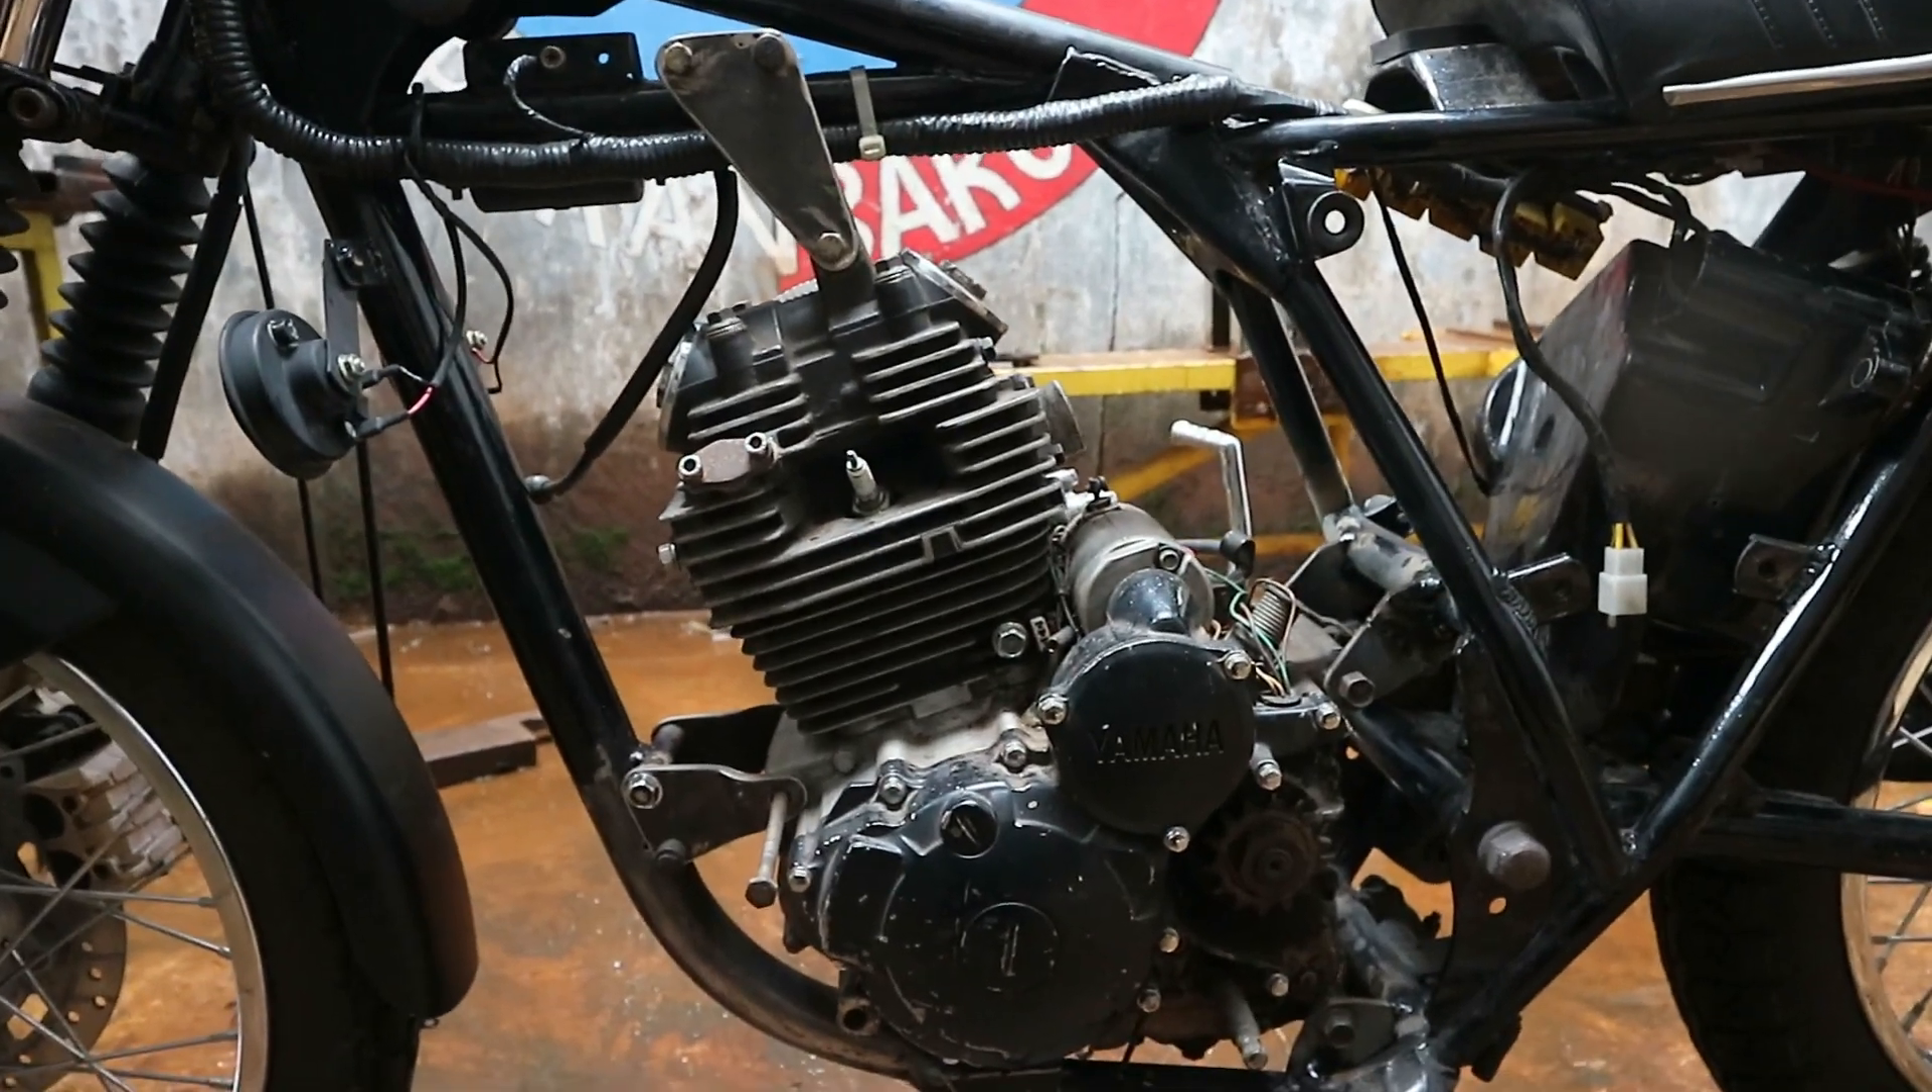Oke sobat, jadi ini mesinnya udah duduk di frame-nya.